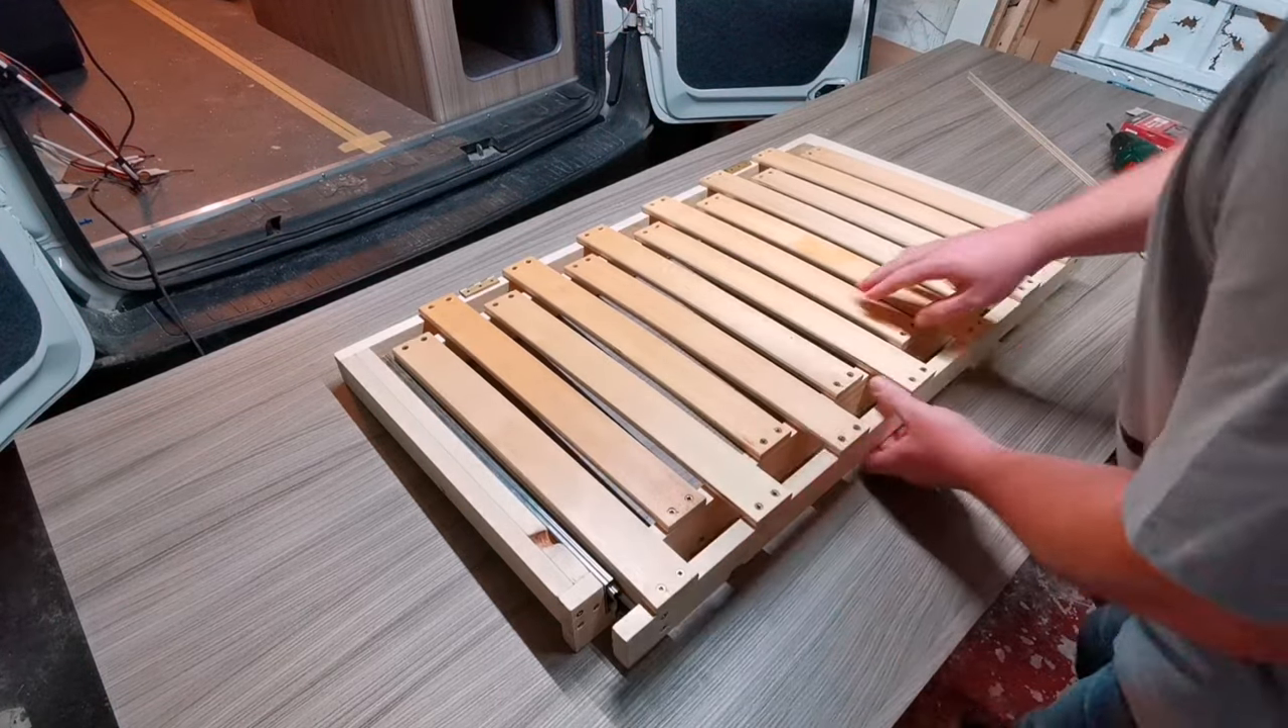Right okay so we've got all the slats back on.